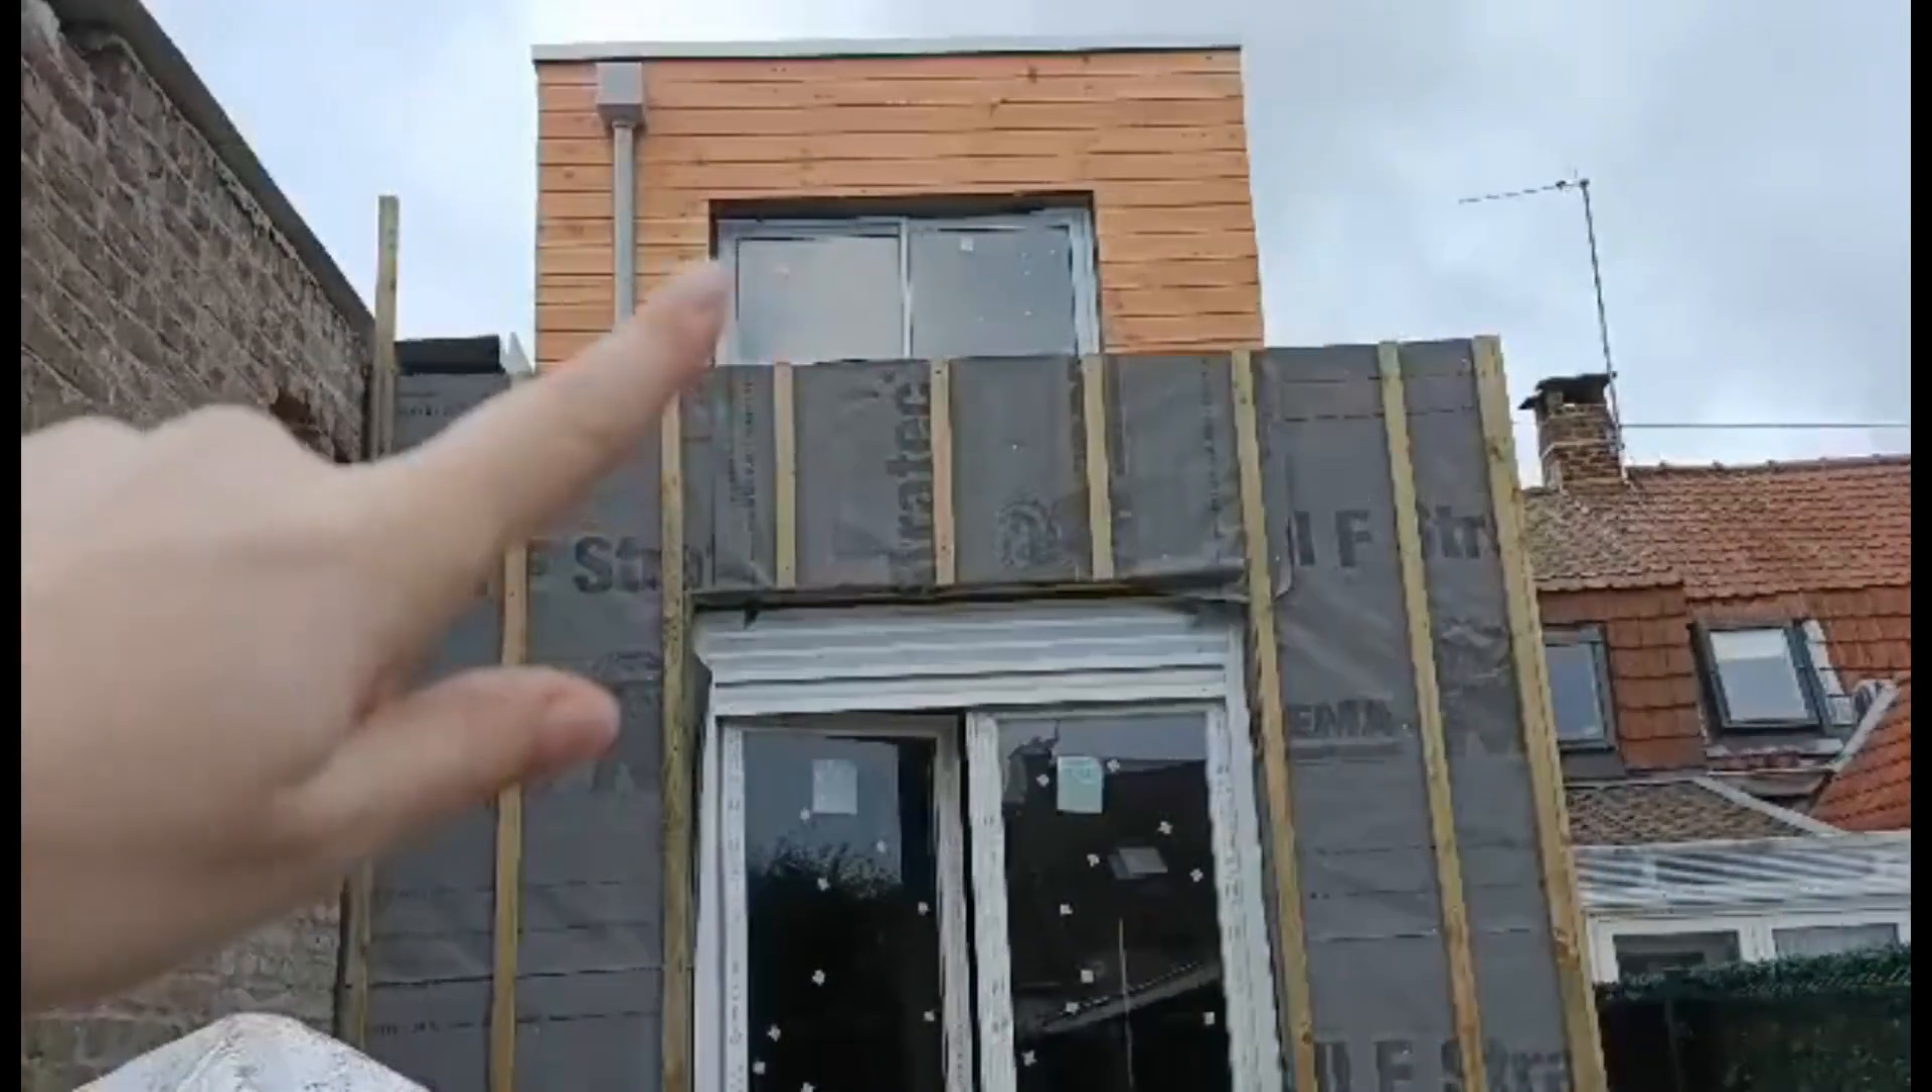Il nous manque Juste le bardage A faire ici.